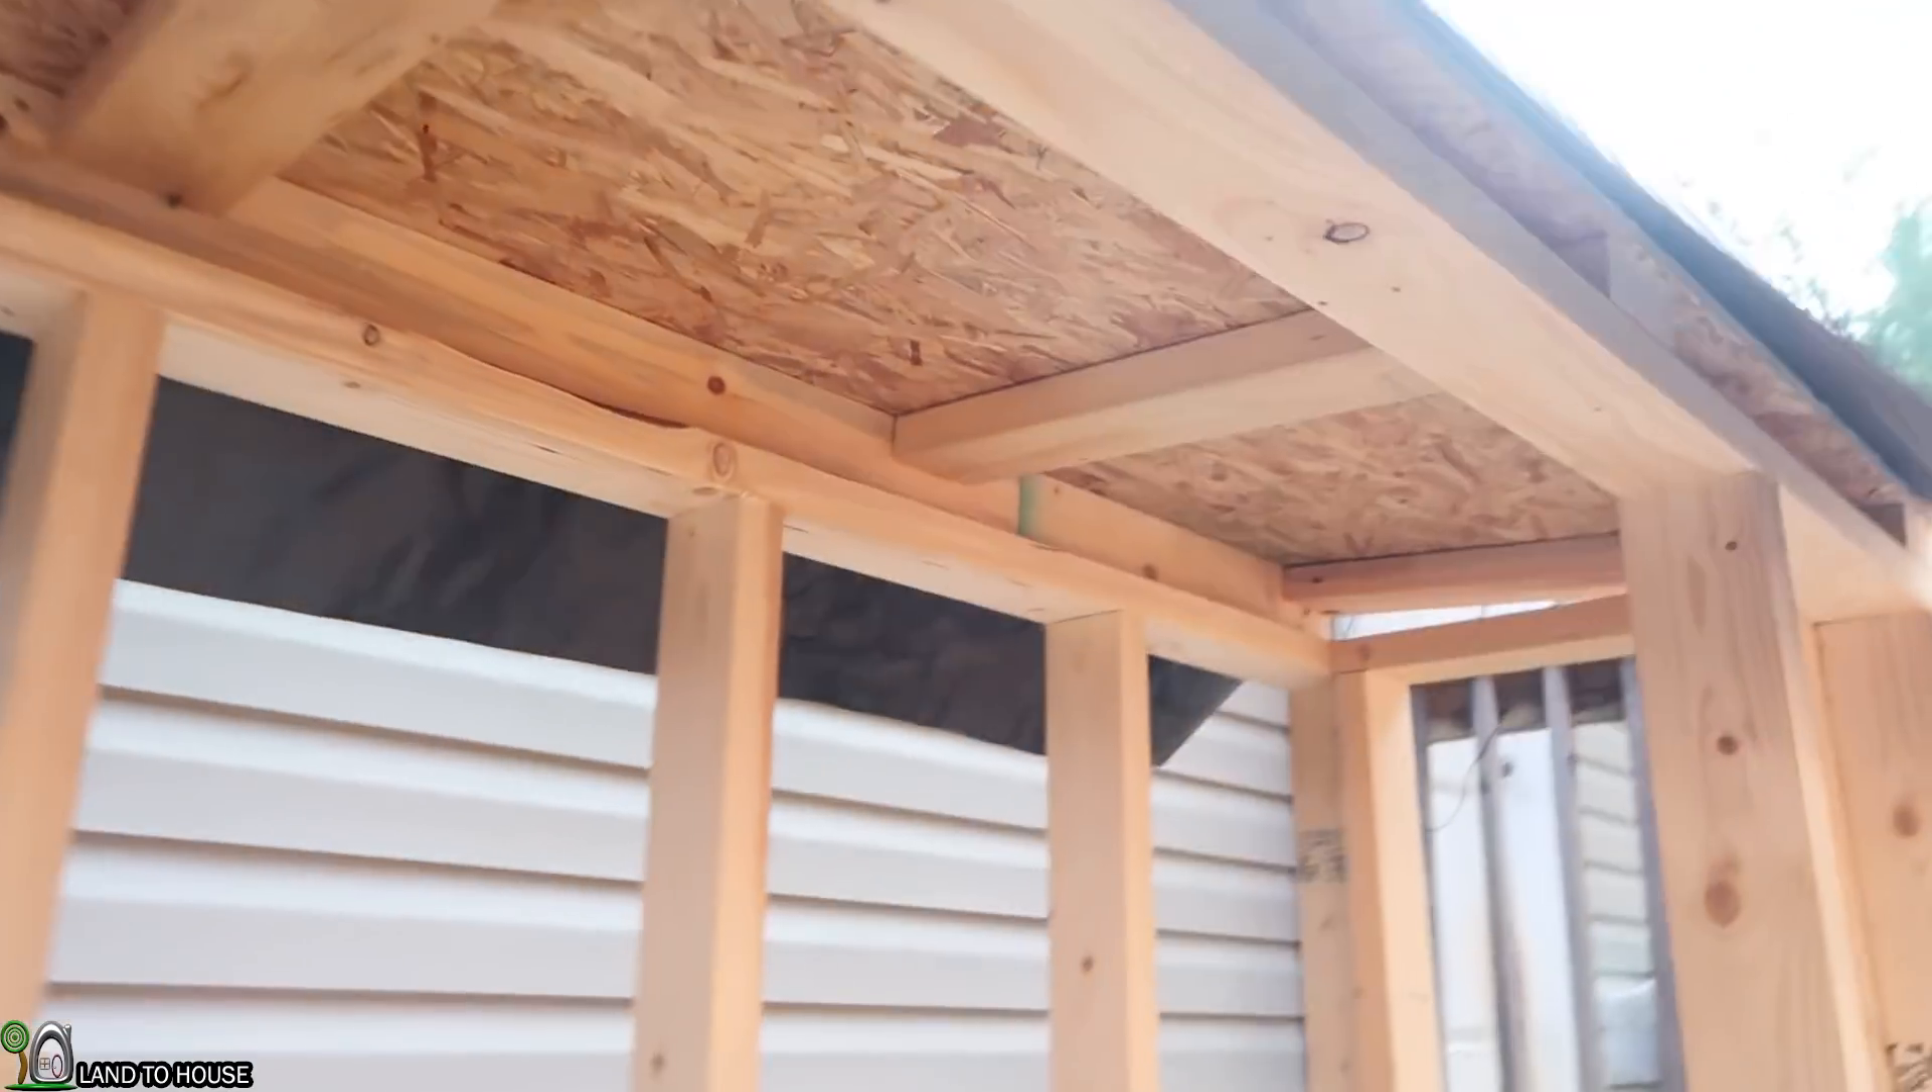I was able to get the OSB on top here, which you can see right up under here, and that should hold the roof on quite nicely.